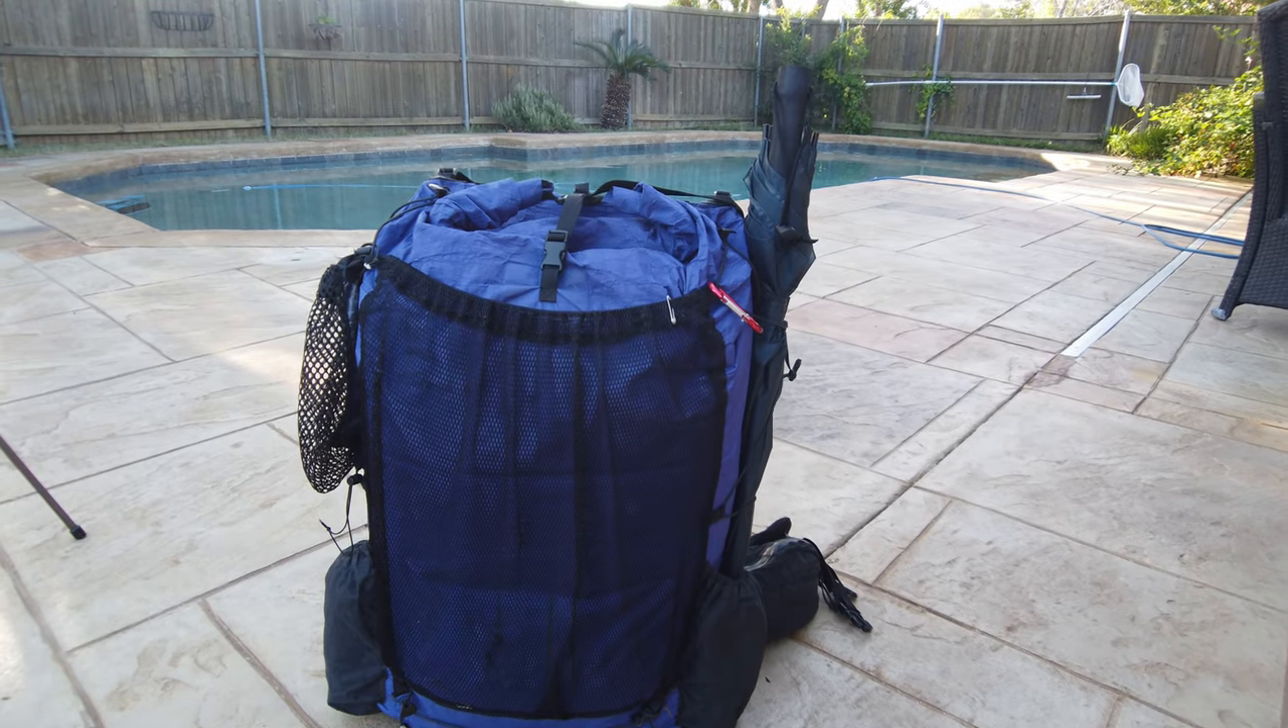Even when I put it in my side pocket like where my drink water bottles go it is sticking up above the top of my pack by five inches.